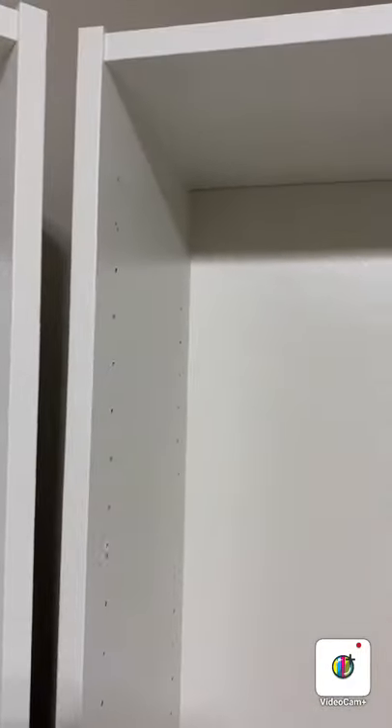So the bottom part is even the two side units are pretty much level but I am faced with a problem on the top where neither side butts up against the other one.